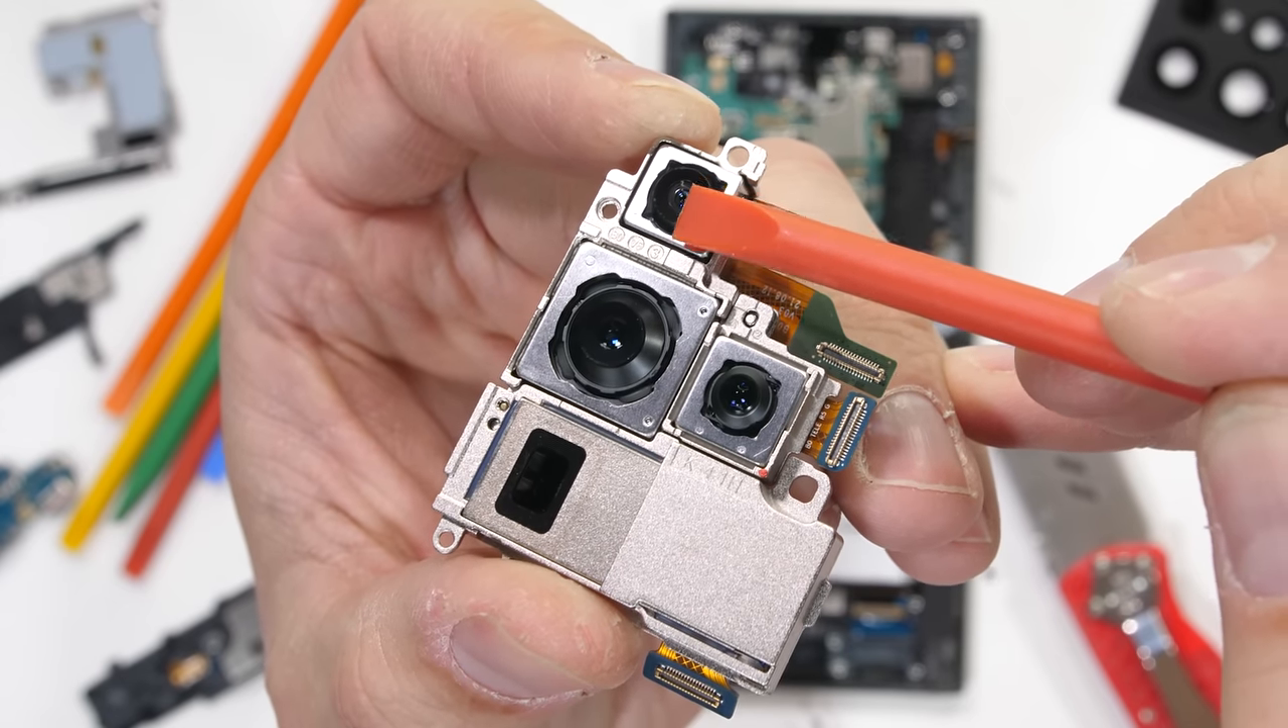It's interesting that with the motherboard out, we can now unplug and detach the camera units, and it really goes to show just how much real estate is dedicated to these cameras inside of the phone.